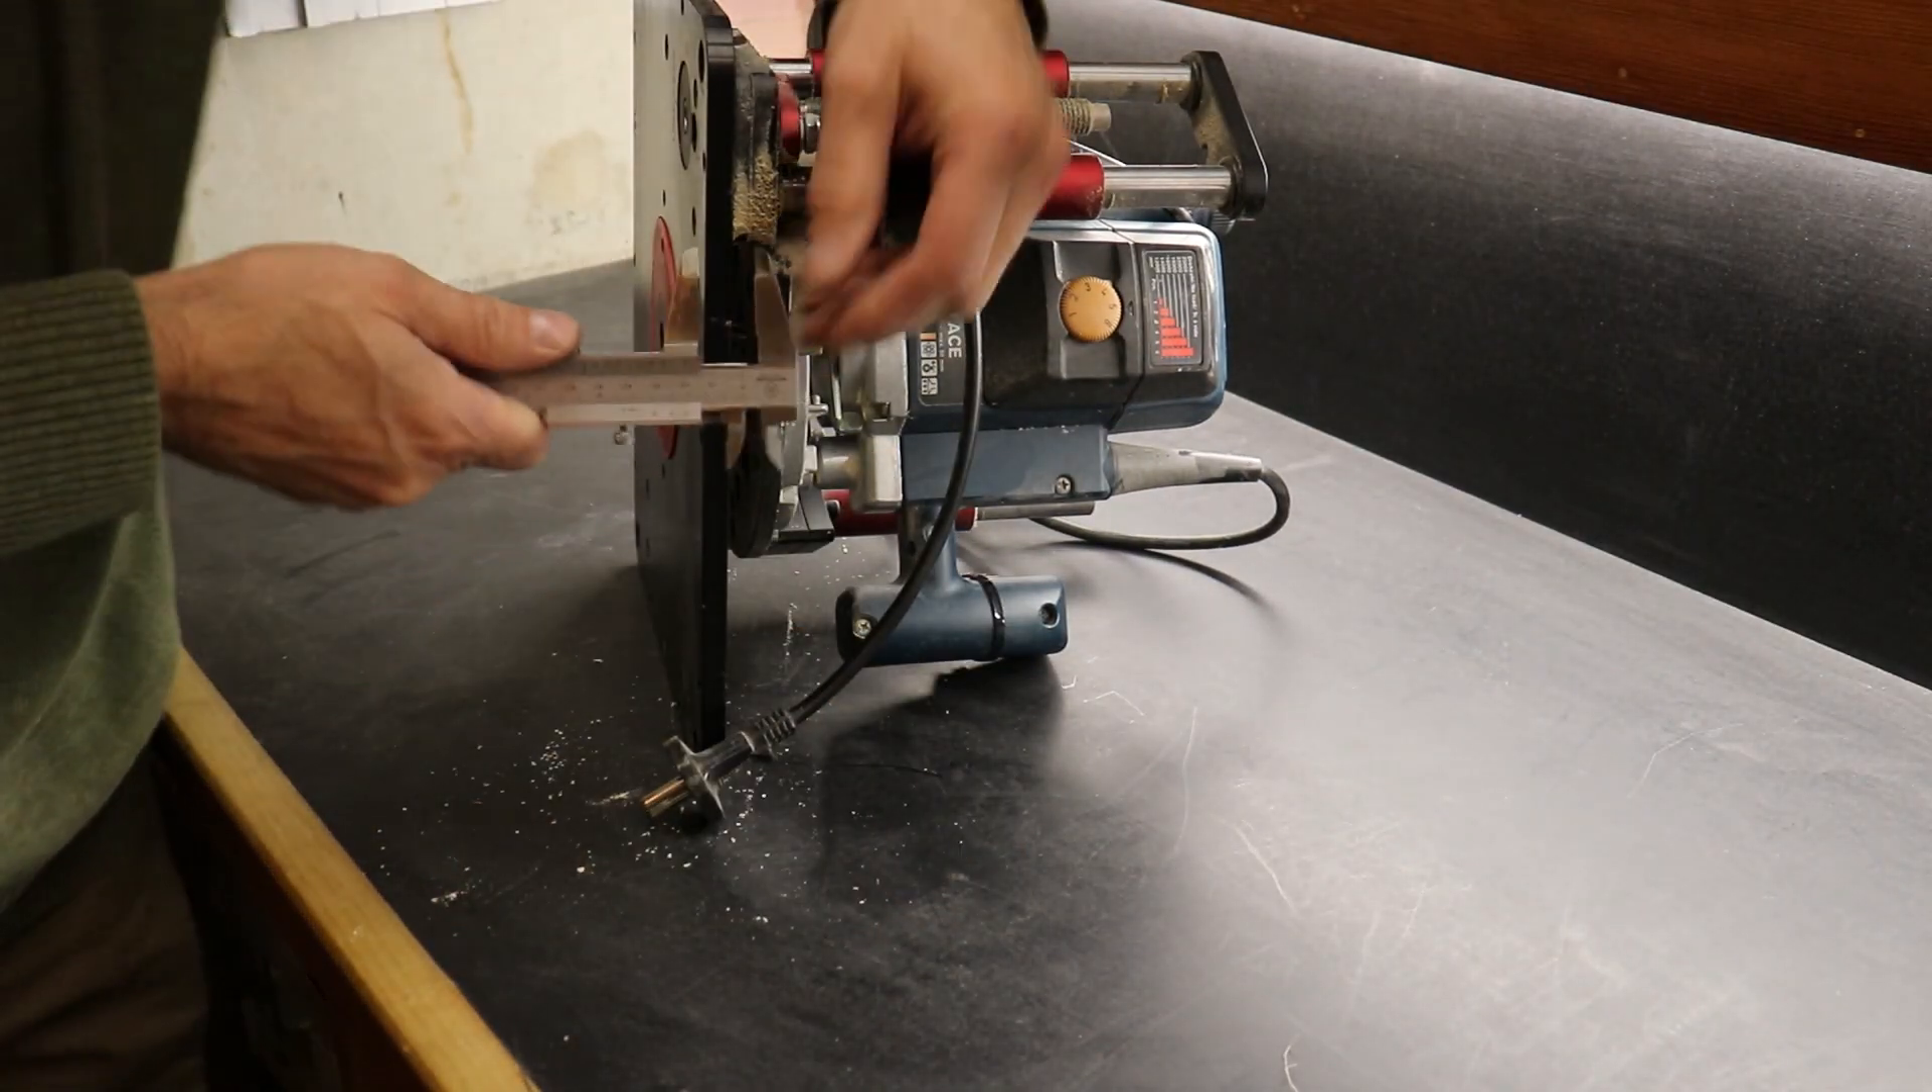I removed the router lift from the table in order to get the right dimensions for the CNC file.